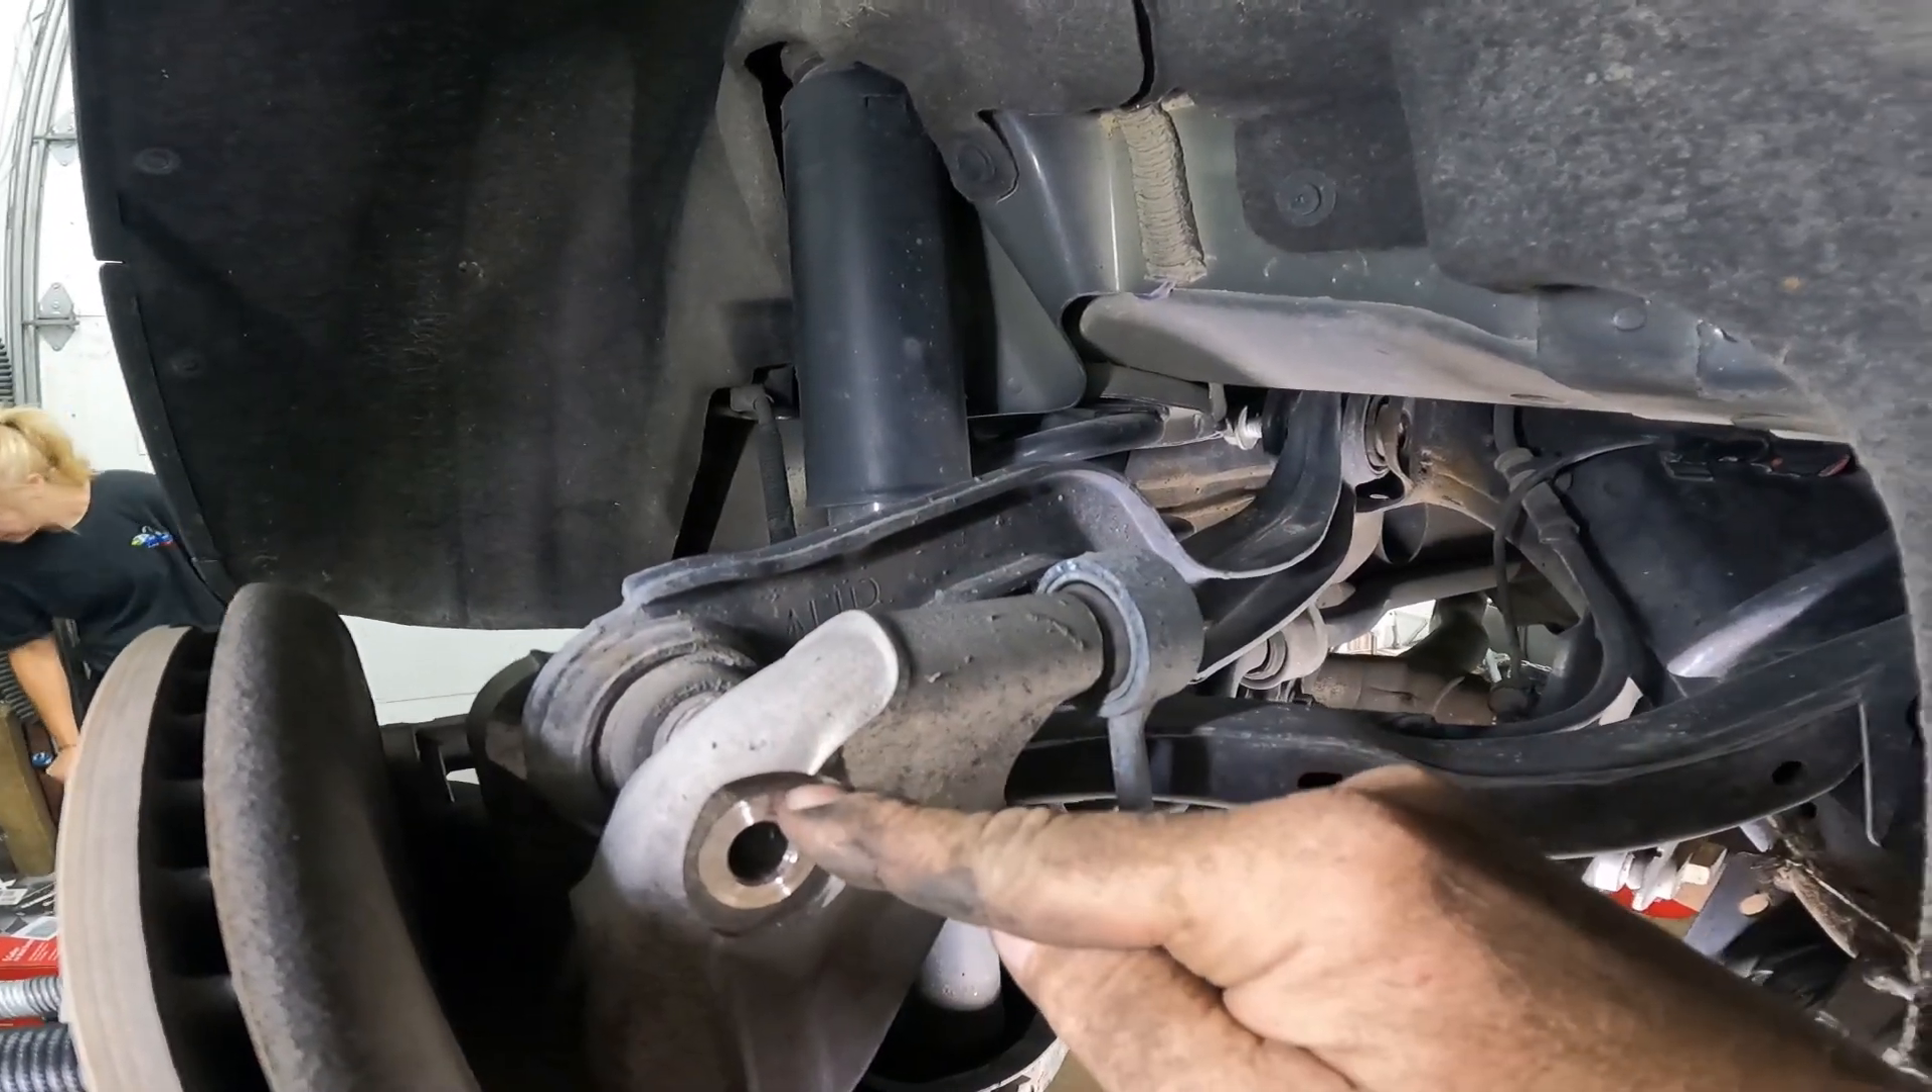You got a bolt up here which I've already removed and then you've got that bolt right up in here.